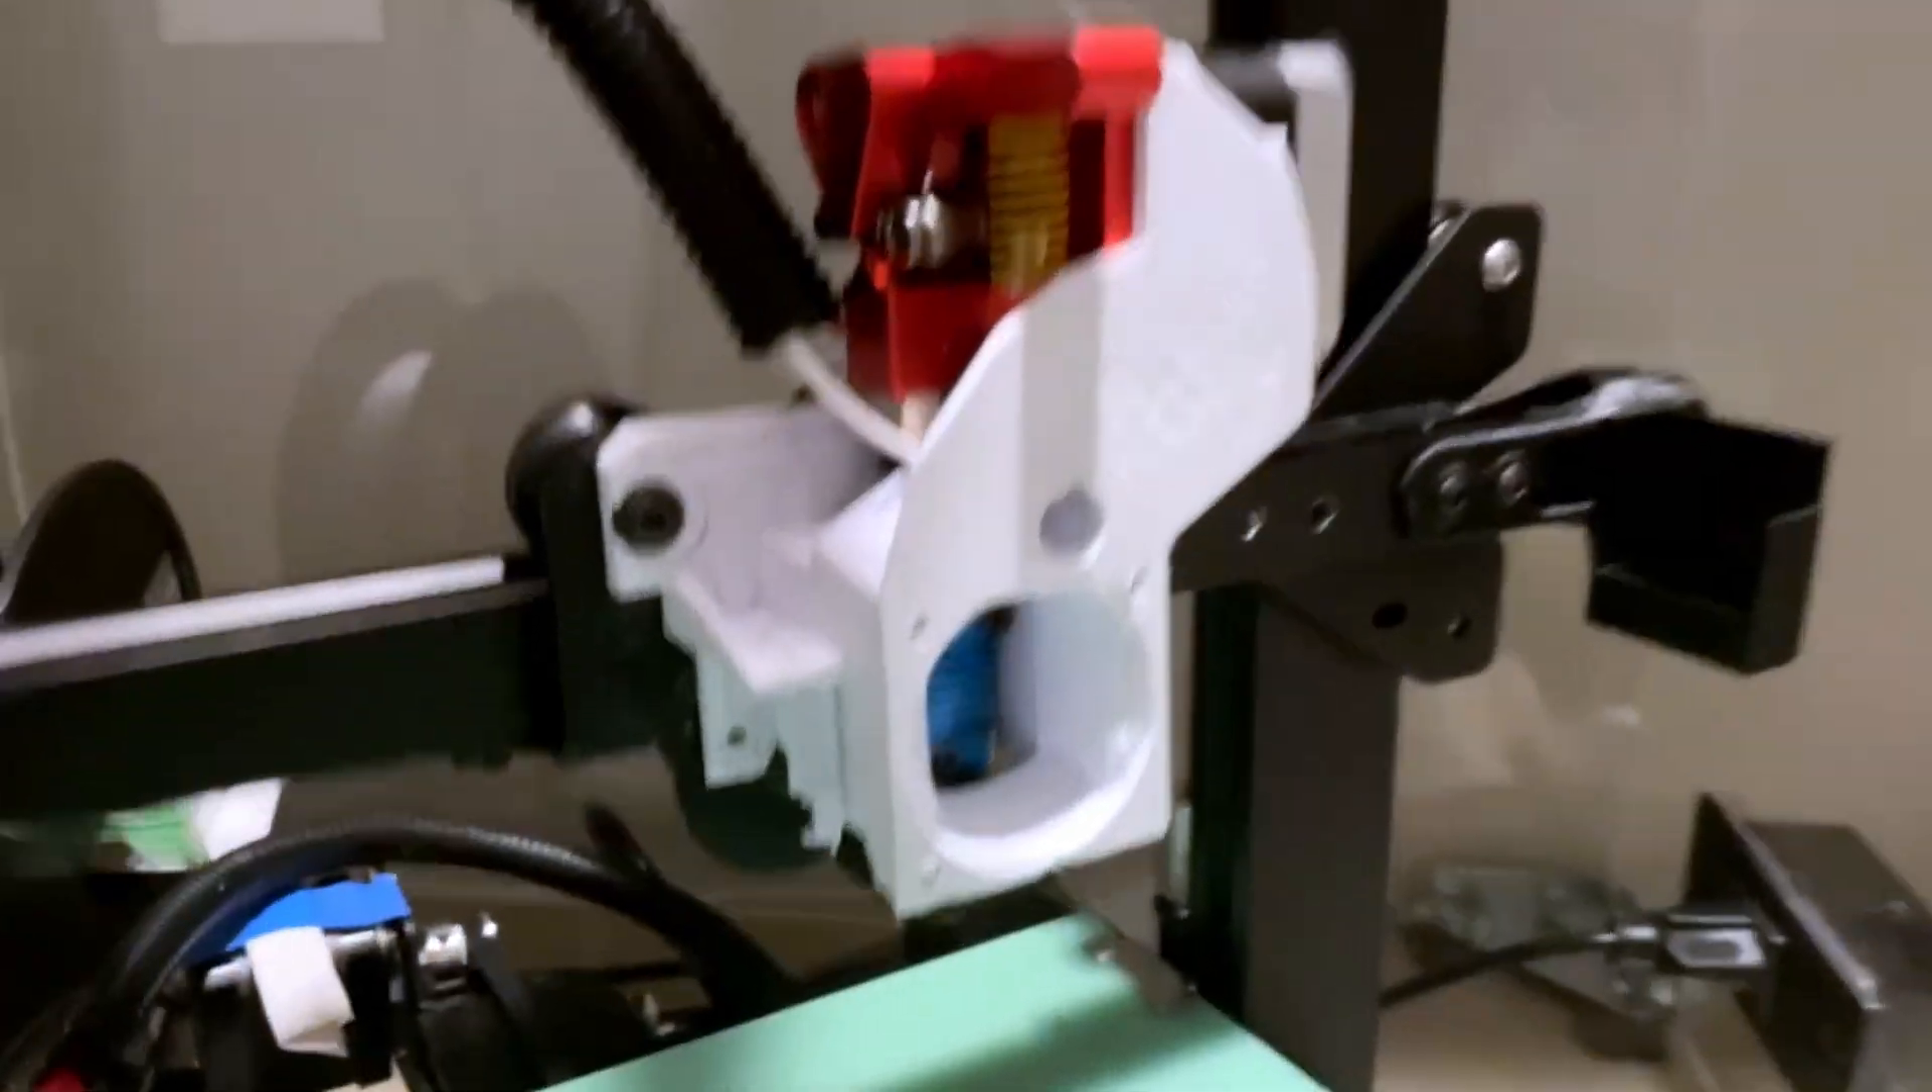After that, the aluminum dual gear extruder was actually installed.